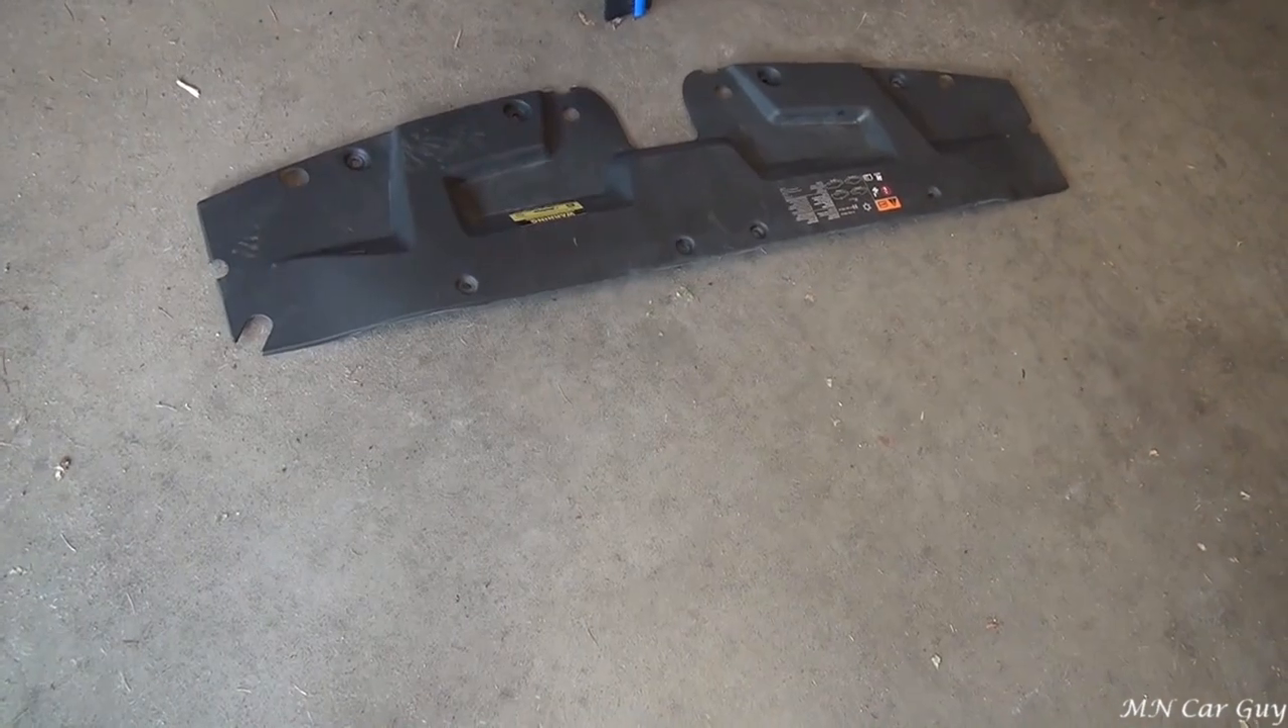So i got the plastic cover off.